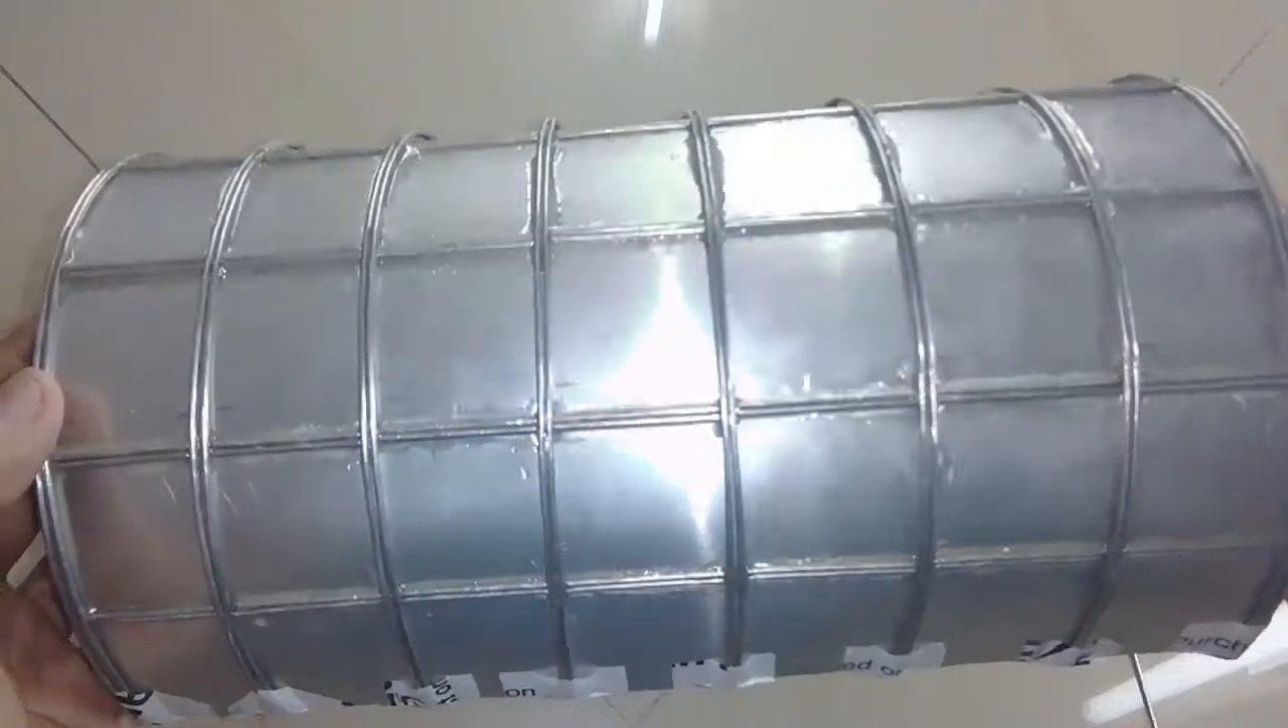Then i glued some more aluminum wire perpendicular to the arches creating this pattern.